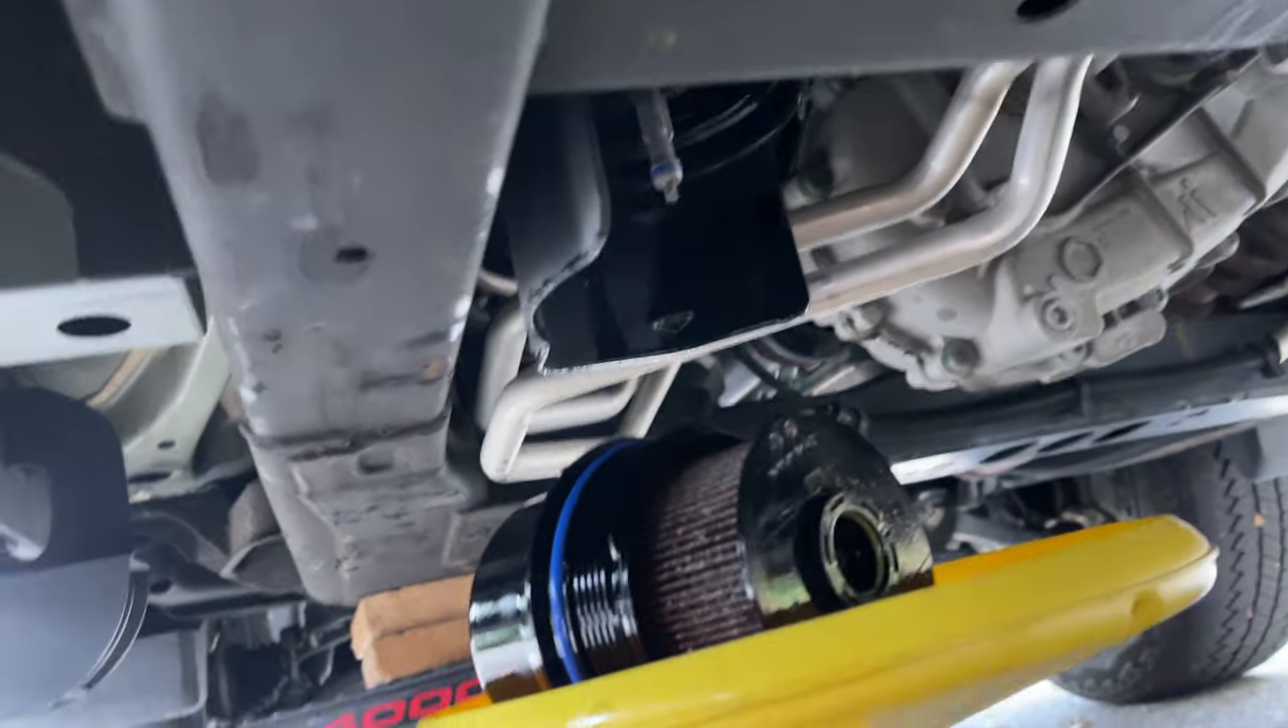Okay, so I got my drain pan here. Got the filter off.